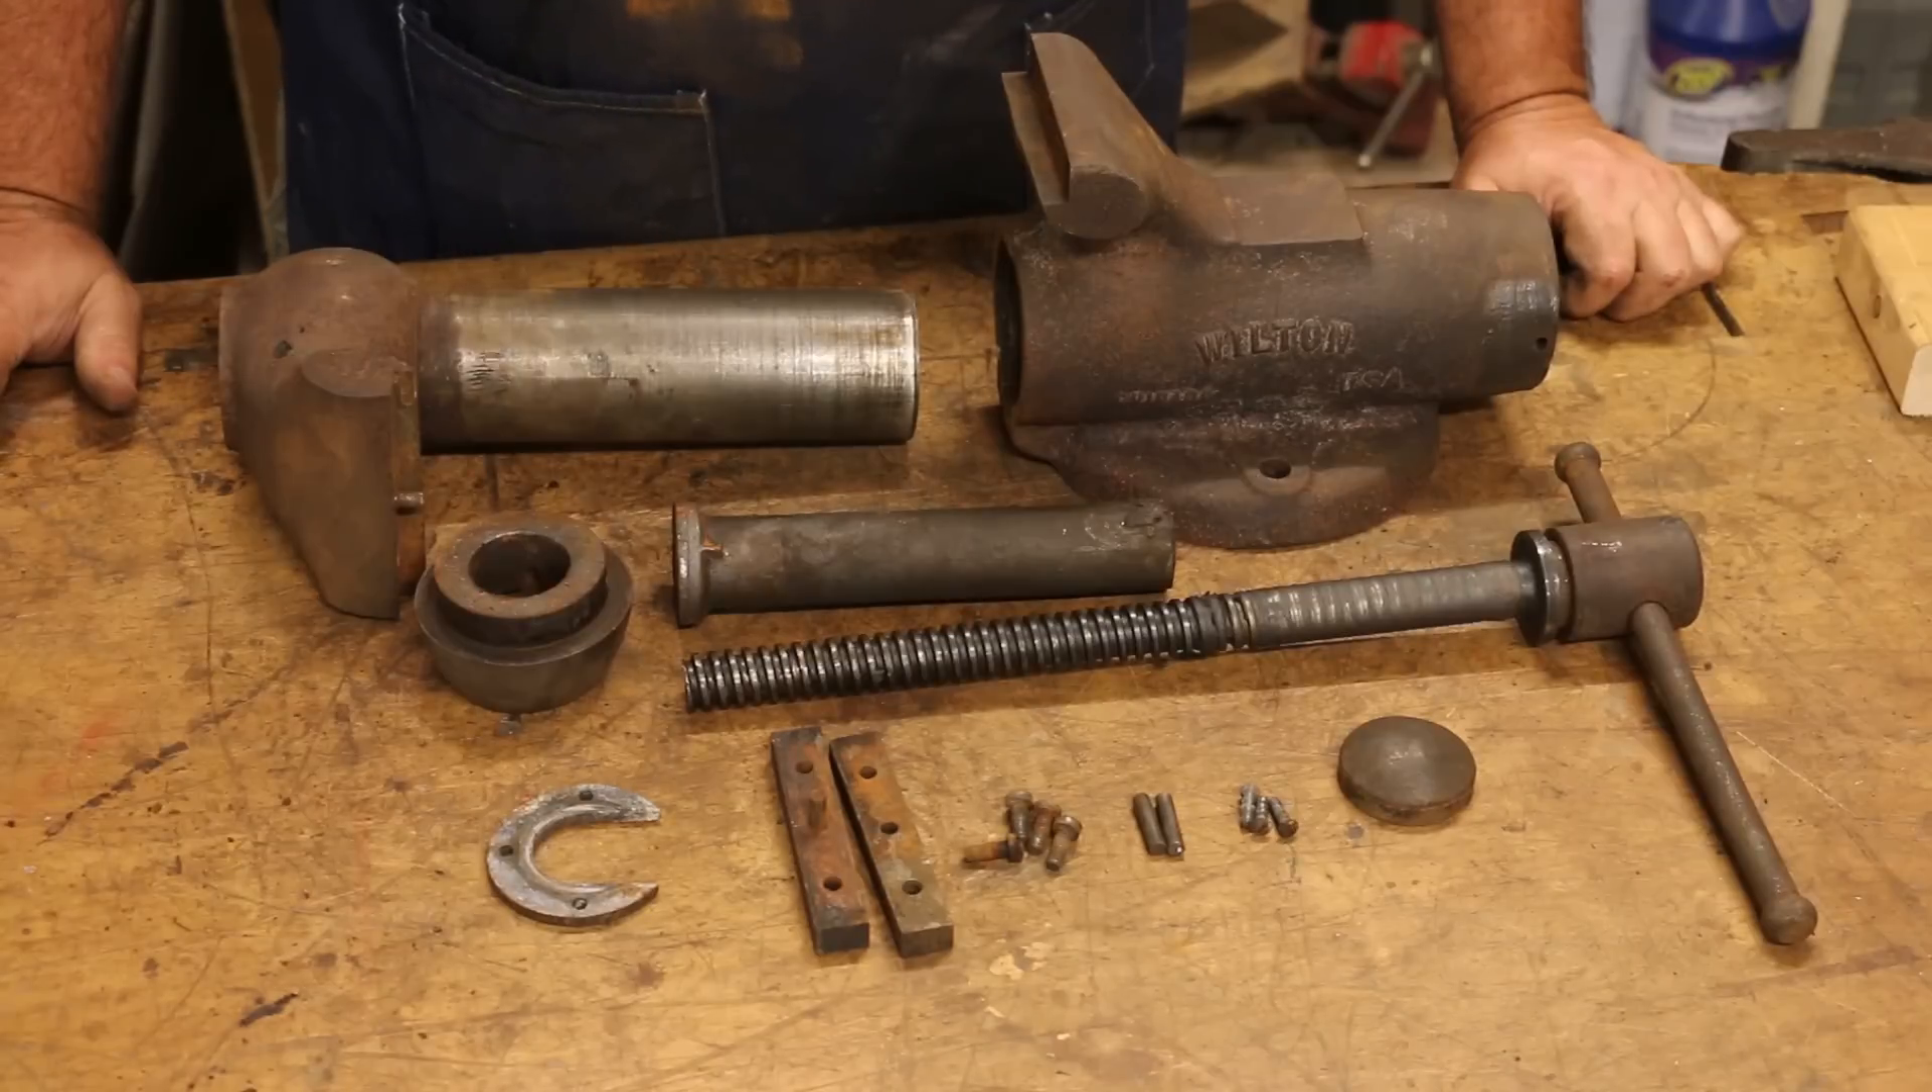So there's all the pieces disassembled on a Wilton bullet vise.